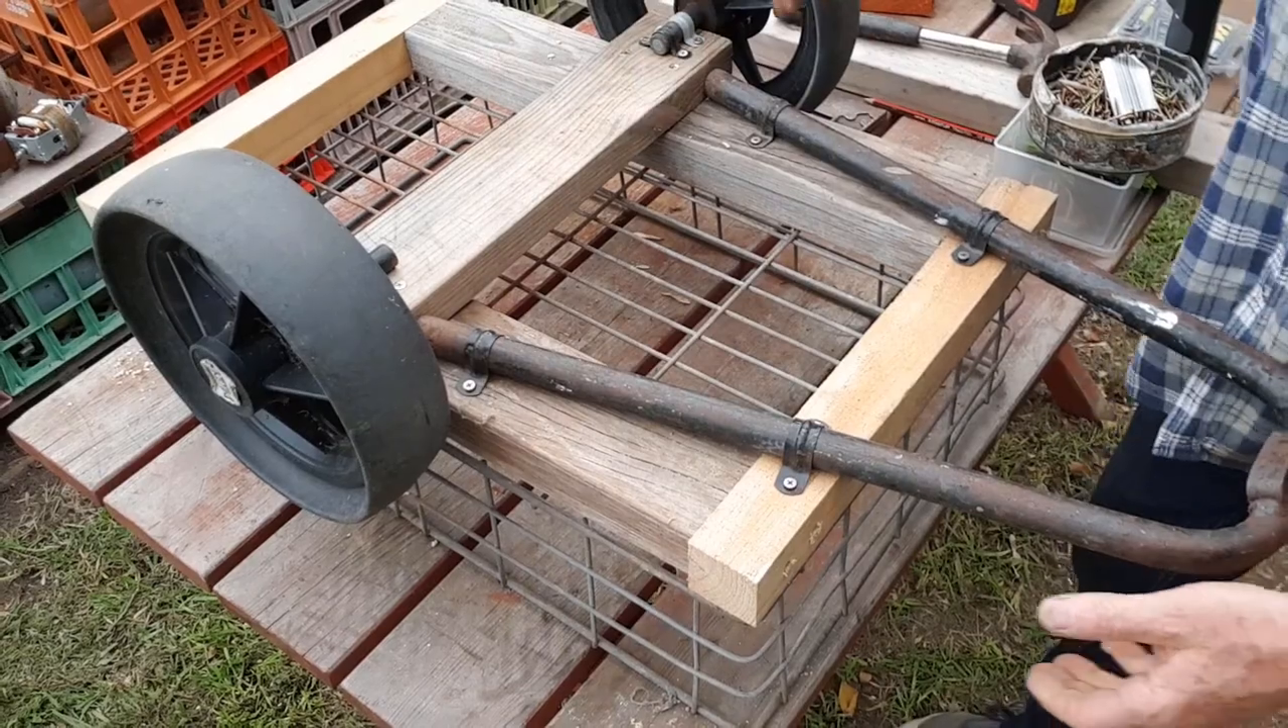And there we go the undercarriage is all finished now of course it's not connected to the basket yet so we'll turn it over and I might move the camera back a bit so our basket fits on there nicely.